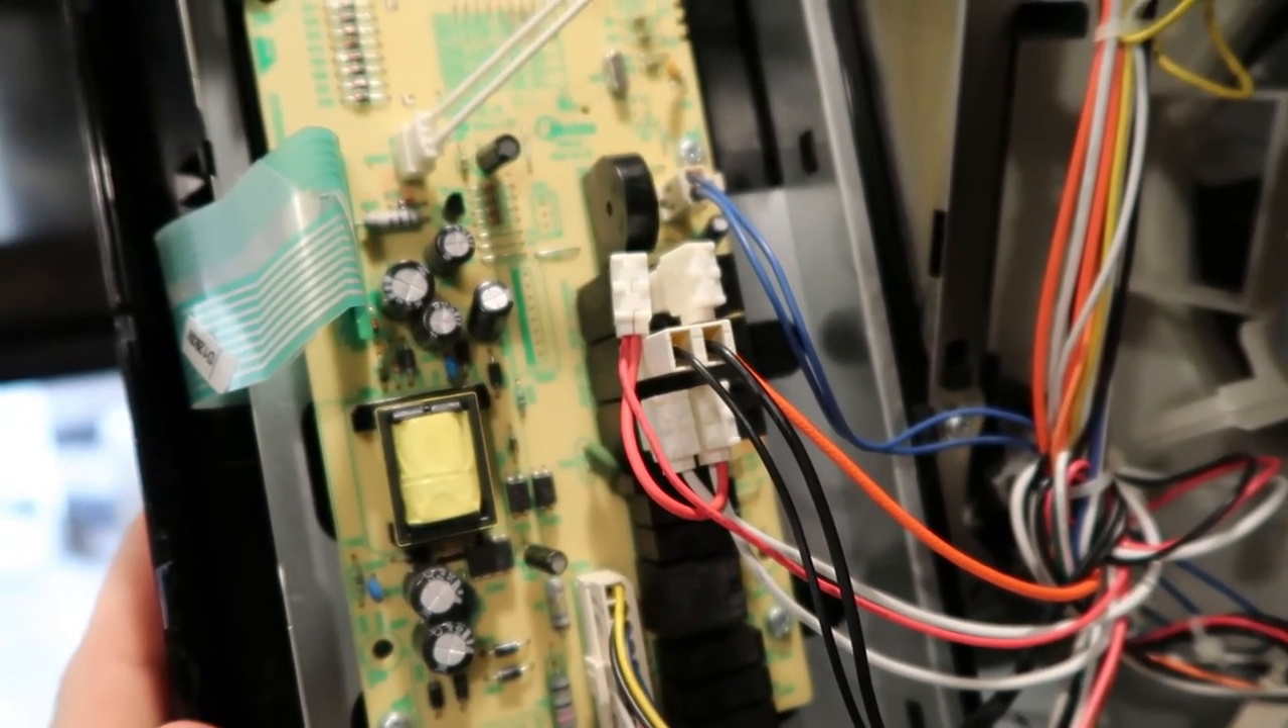So you can see we've got some plugs and some wiring that we need to unplug to get our switch panel, our control panel off.